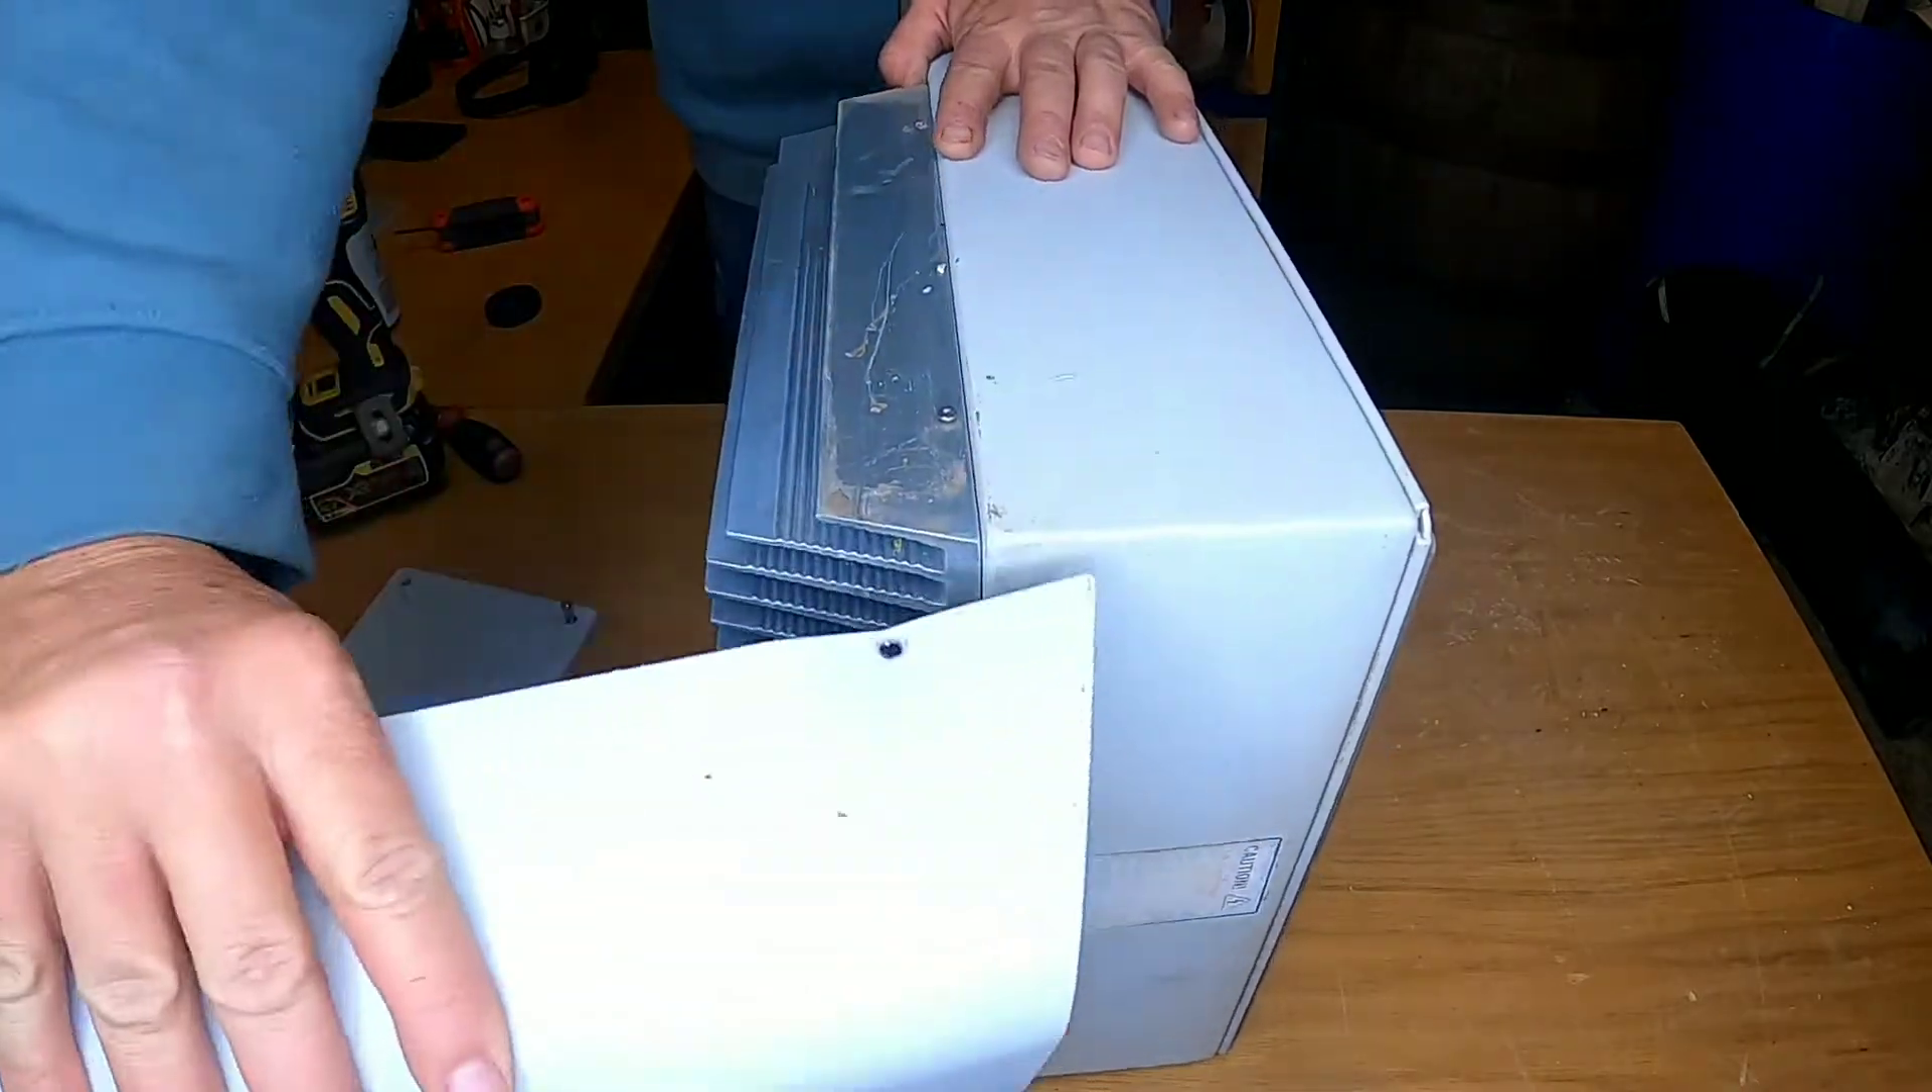Okay got this cover off now took a bit of convincing.